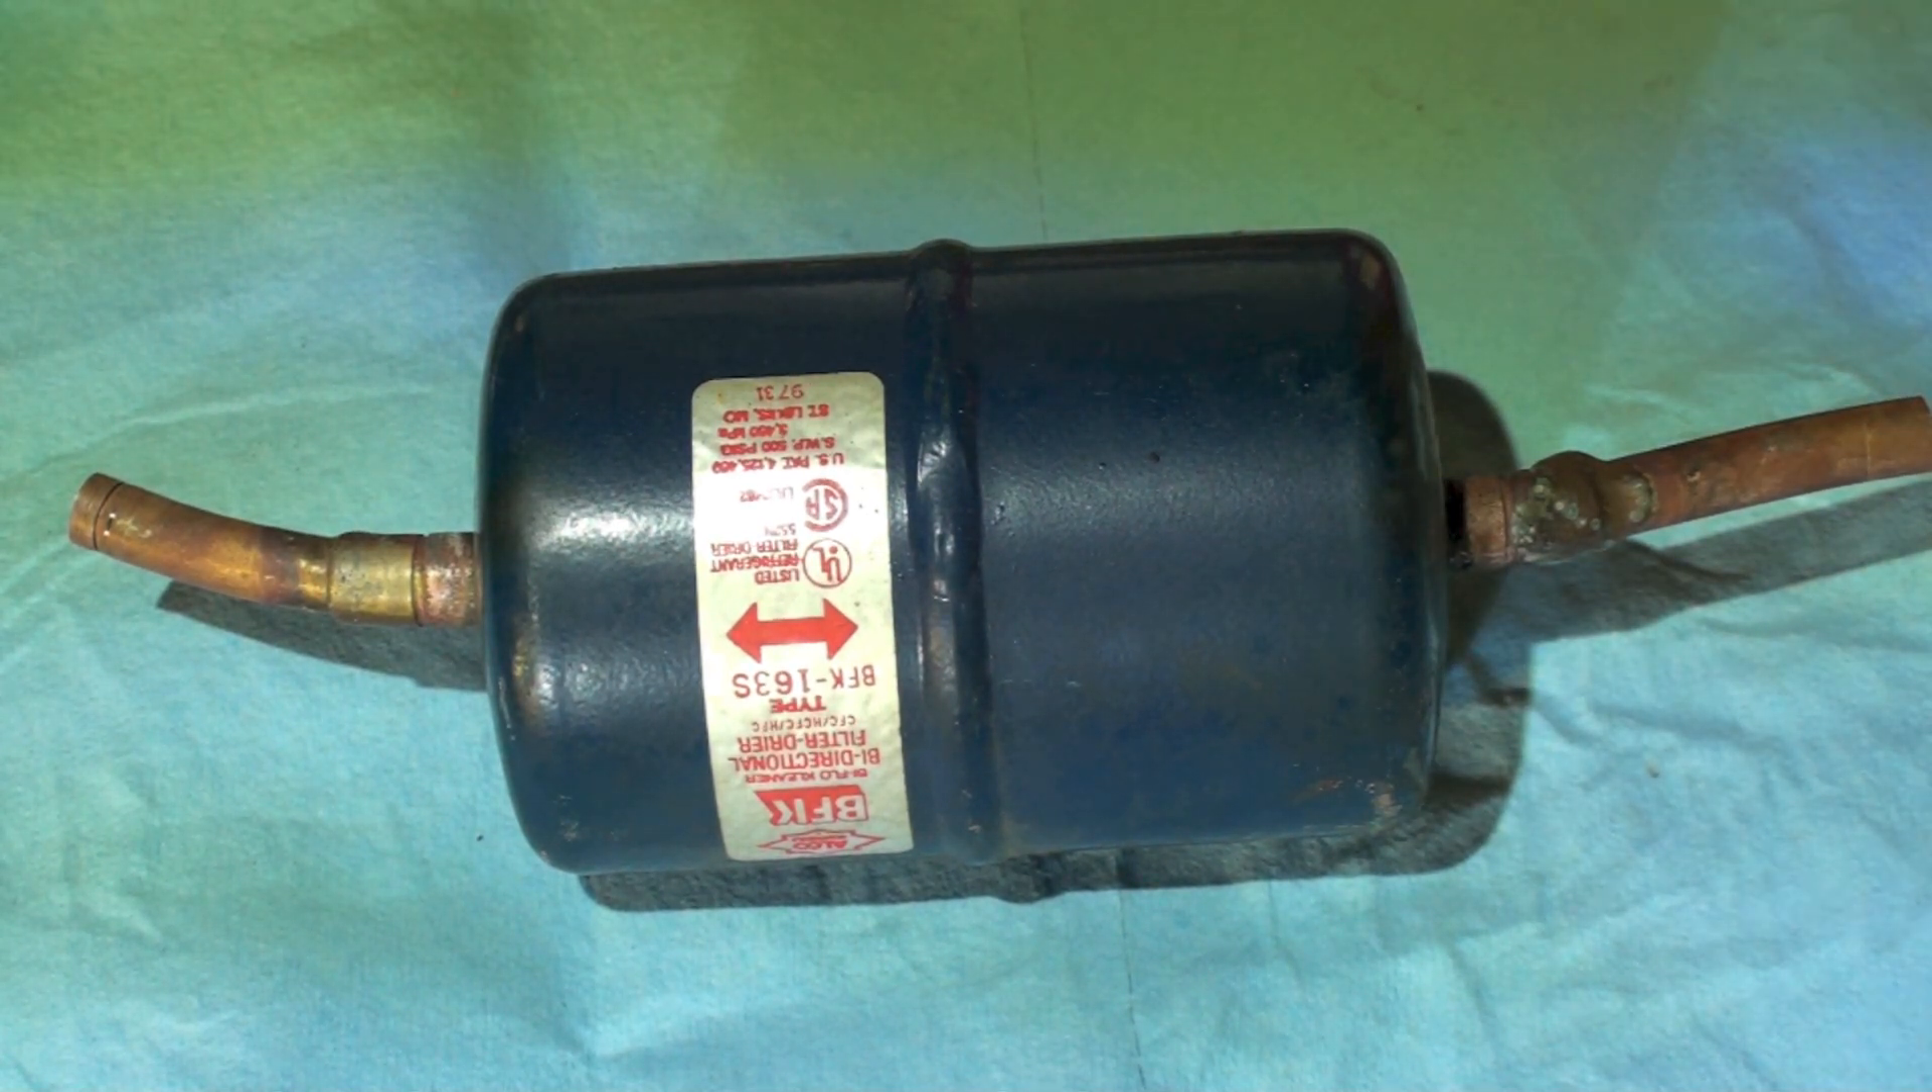Okay and there's our liquid line dryer after it's been pulled out.